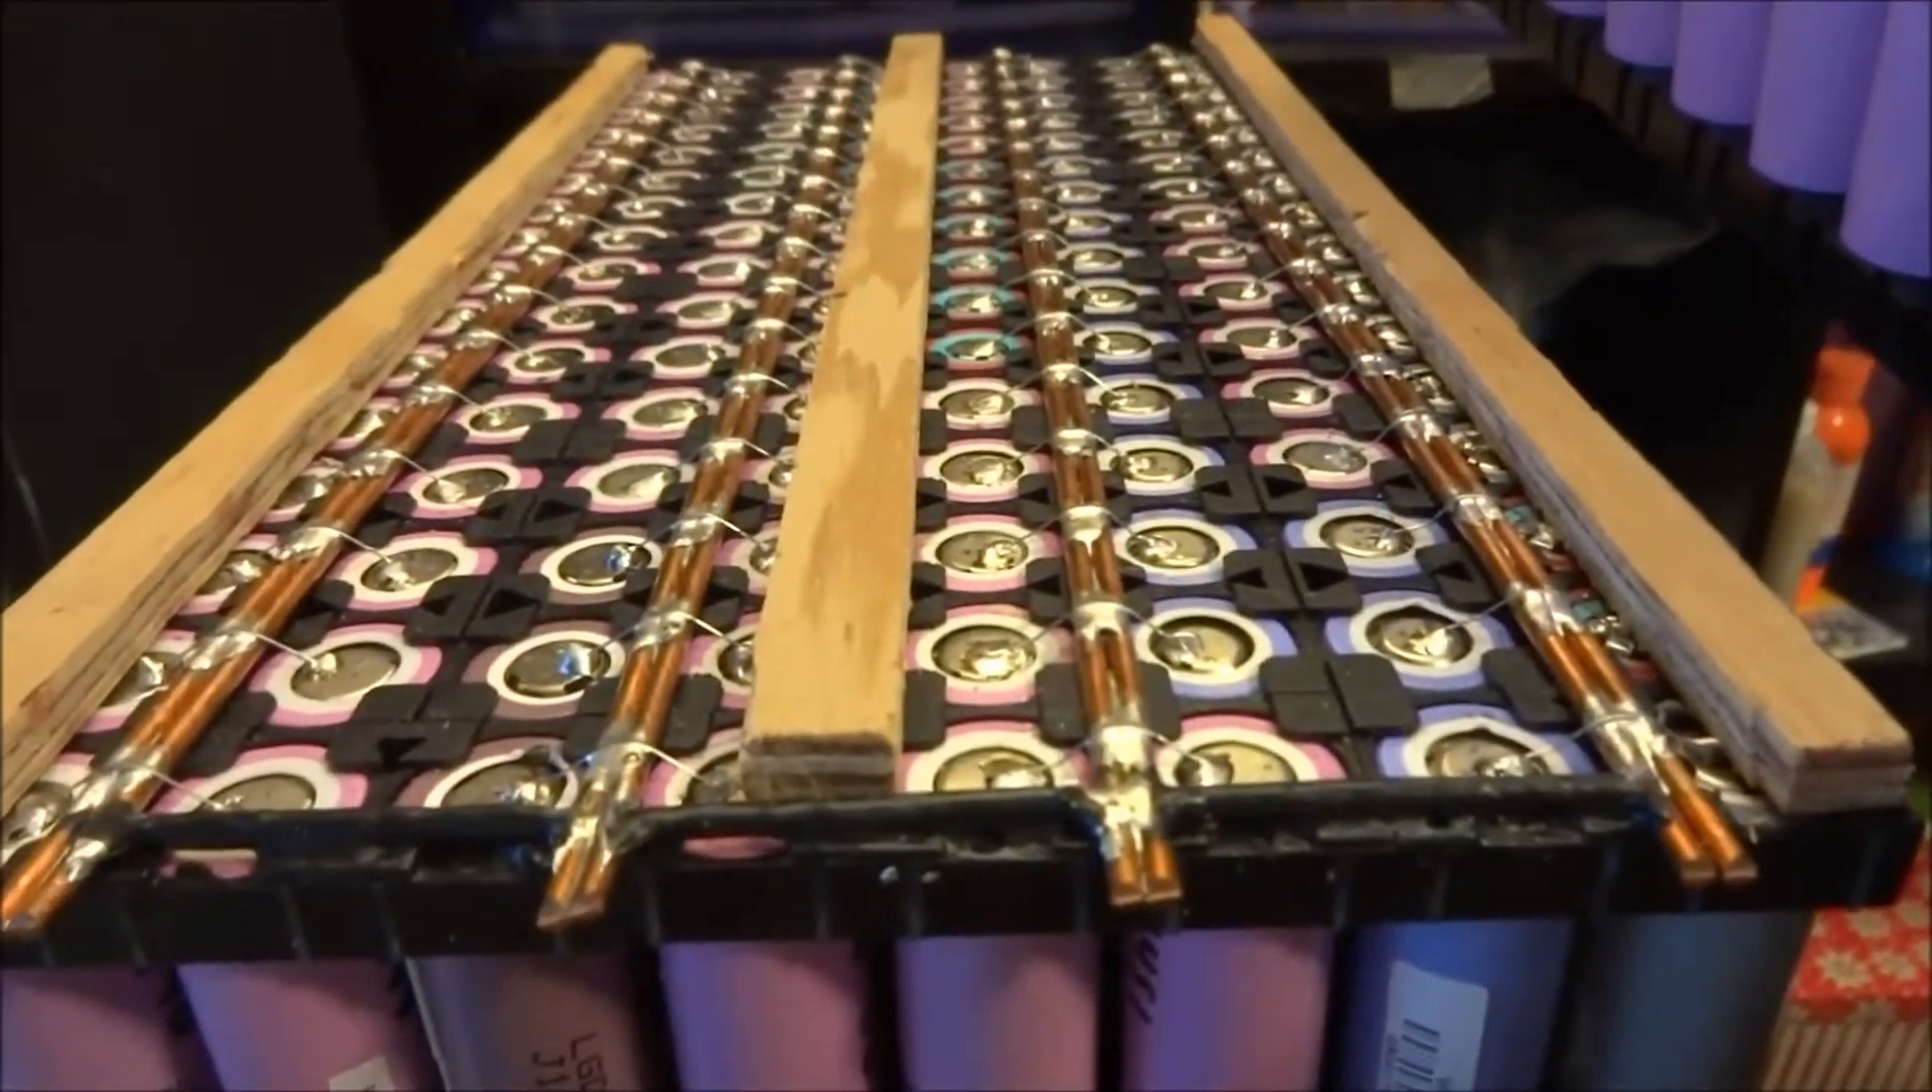So this is the pack that I created with the positive bus bar already set up on it.